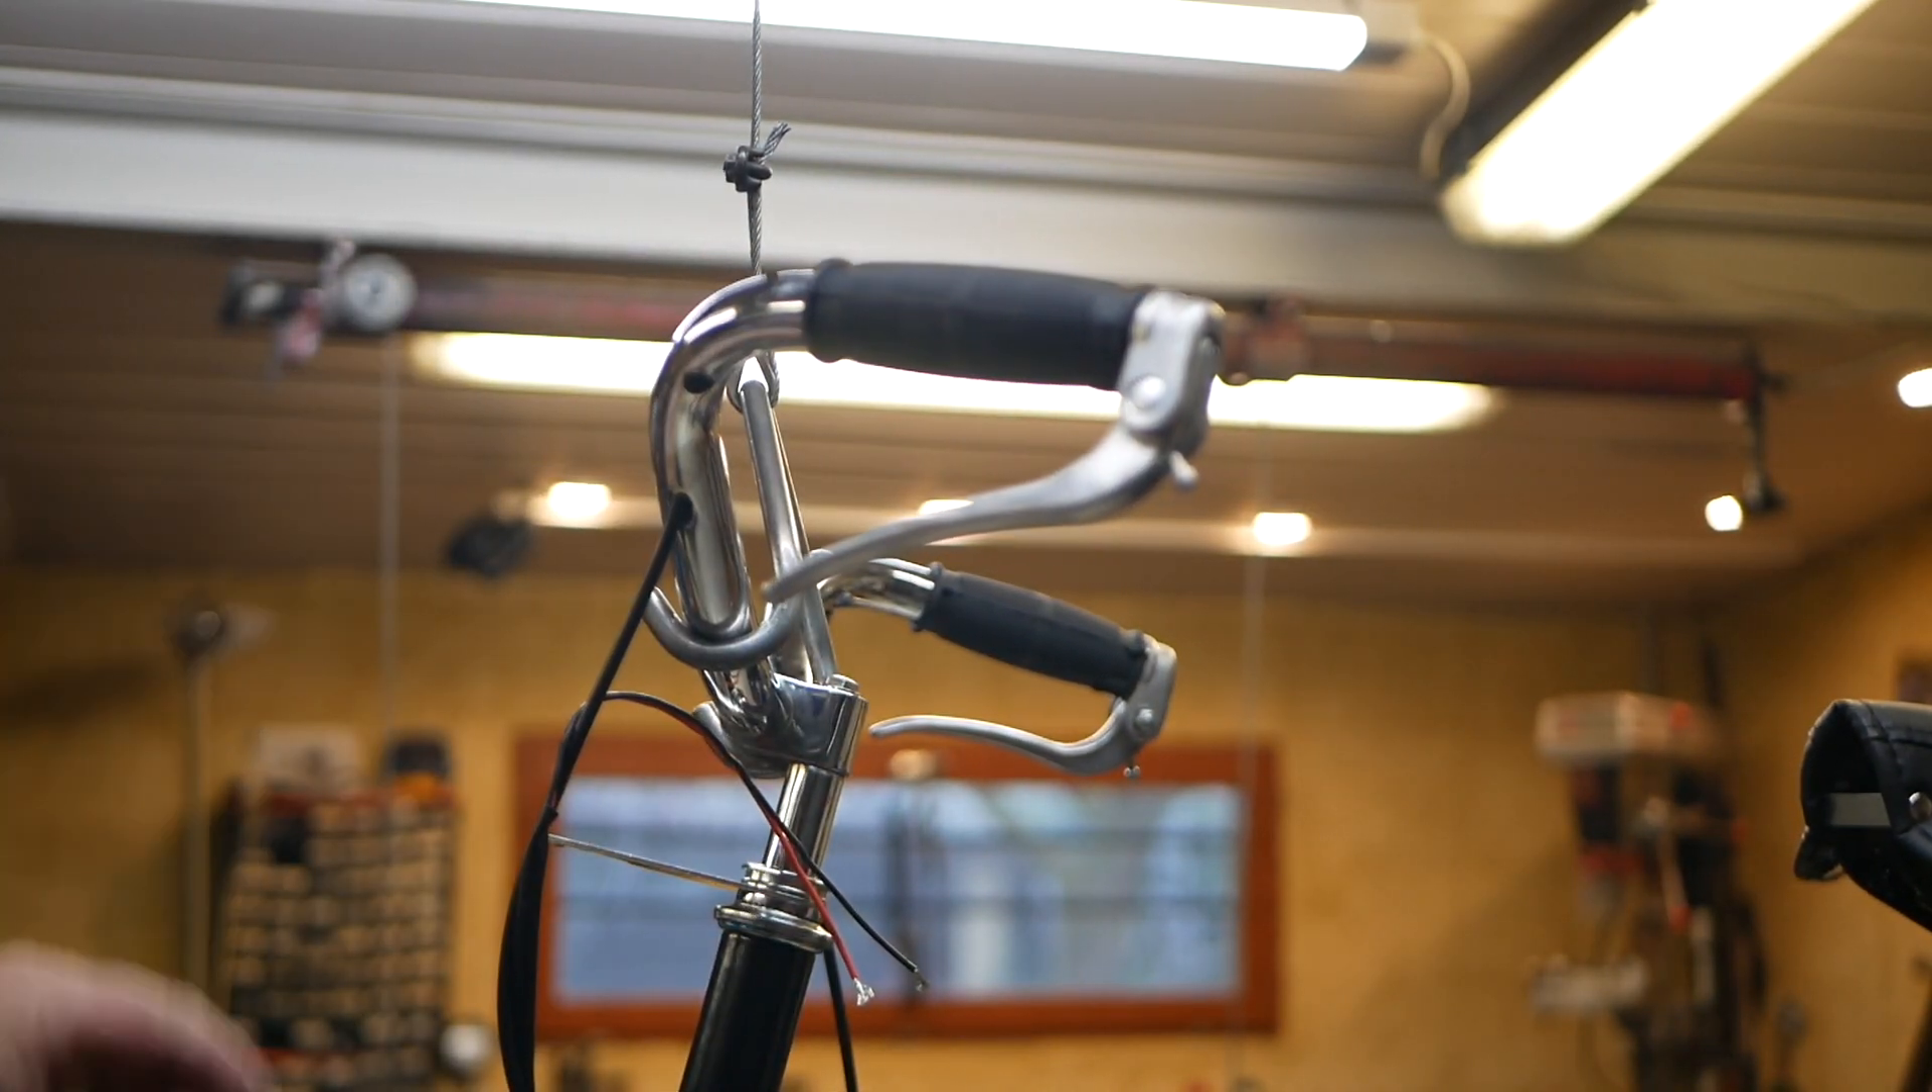Voilà, on a mis les deux poignées, on a remis les revêtements, caoutchouc, comme il faut.